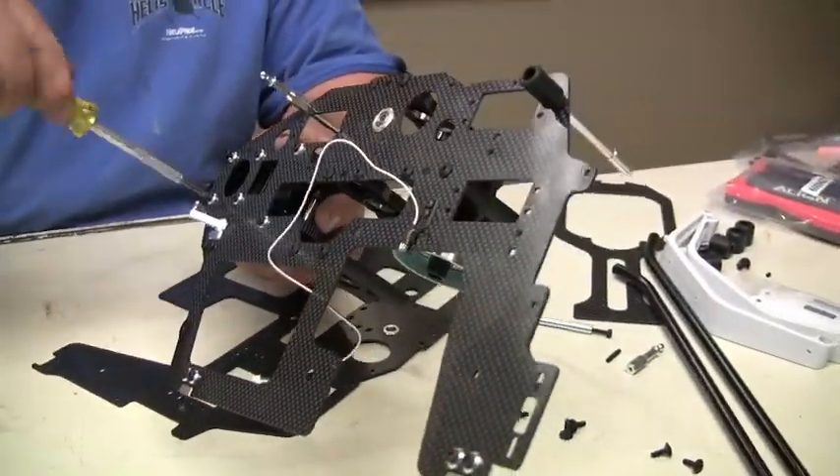Okay, what we've done here is built one side of the frame.